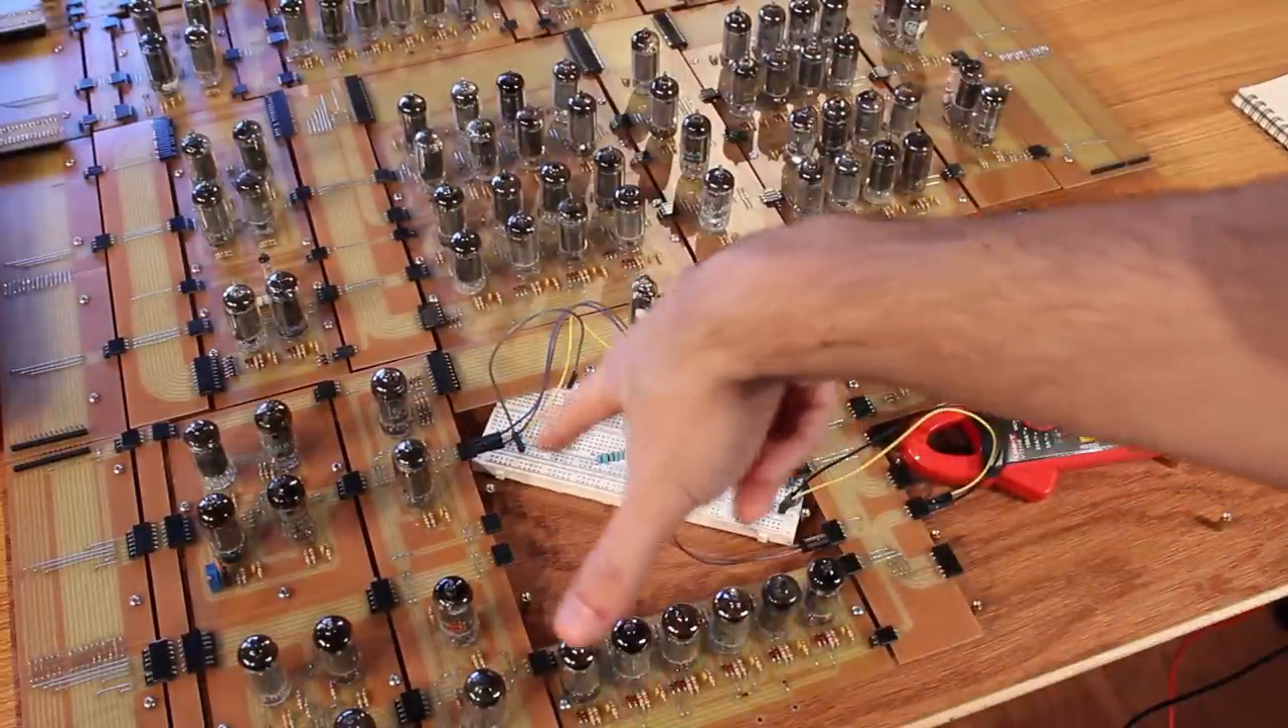But that's because we're missing quite a few boards. There's supposed to be some boards that go right here in the middle. I haven't built those yet.